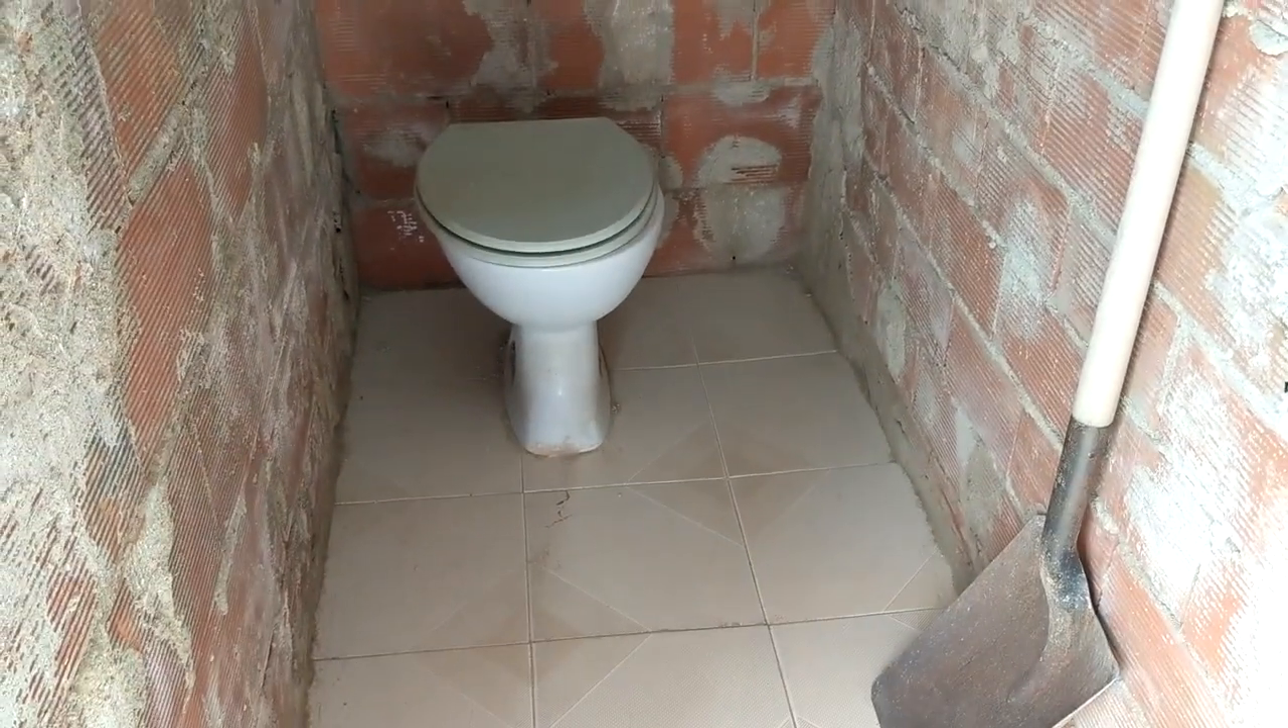We took the door off this toilet room. Took the tiles off the walls.